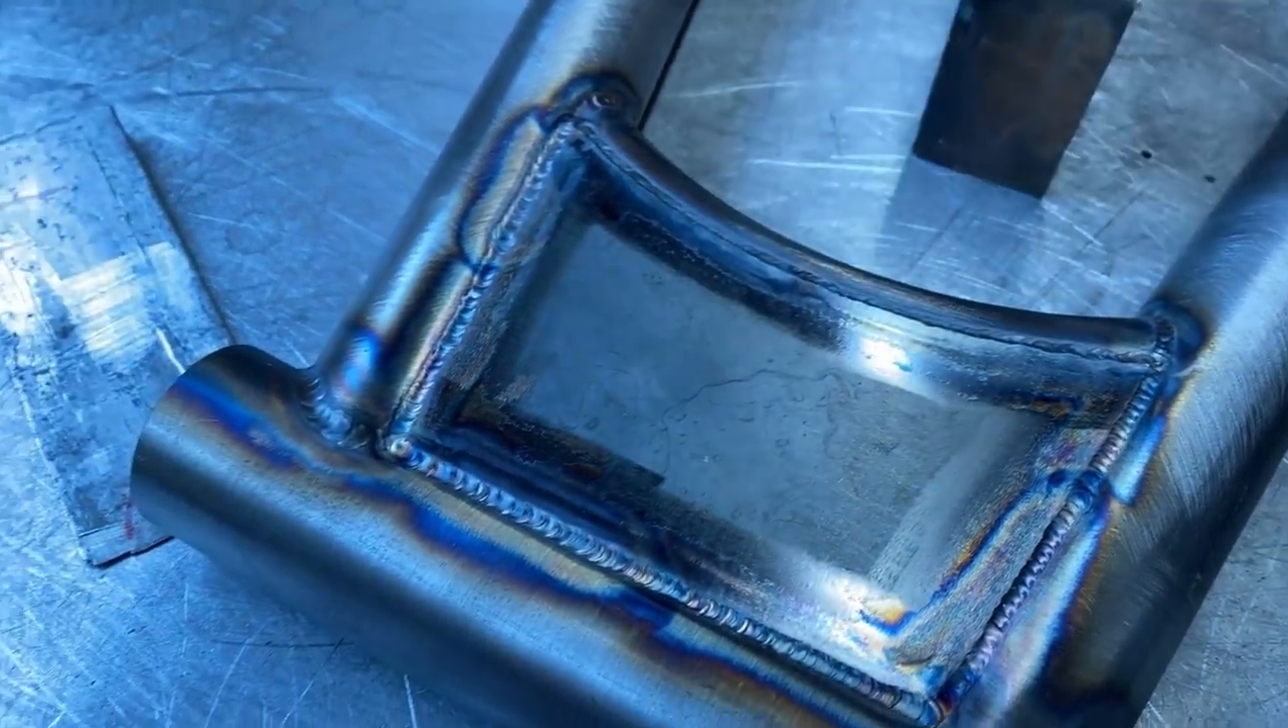Okay, the brace is welded in.